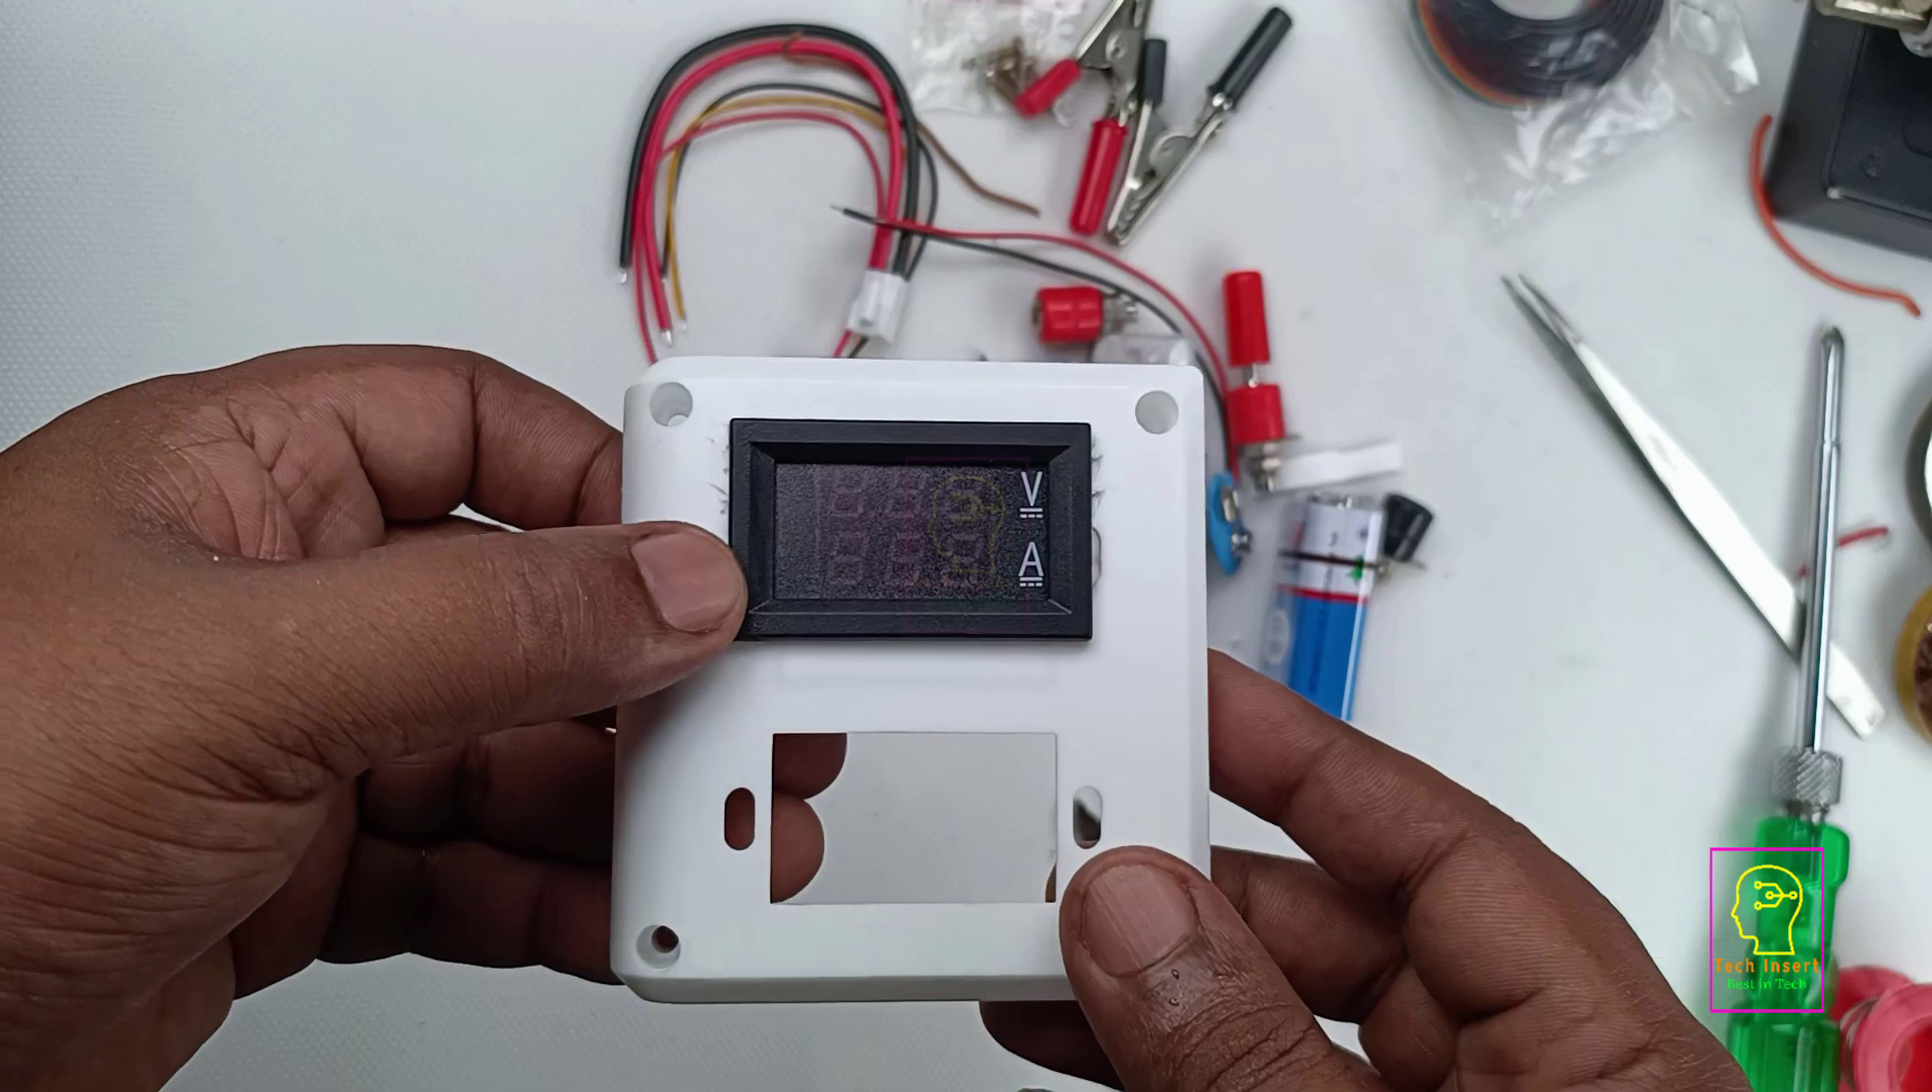I have fixed the display in the box.